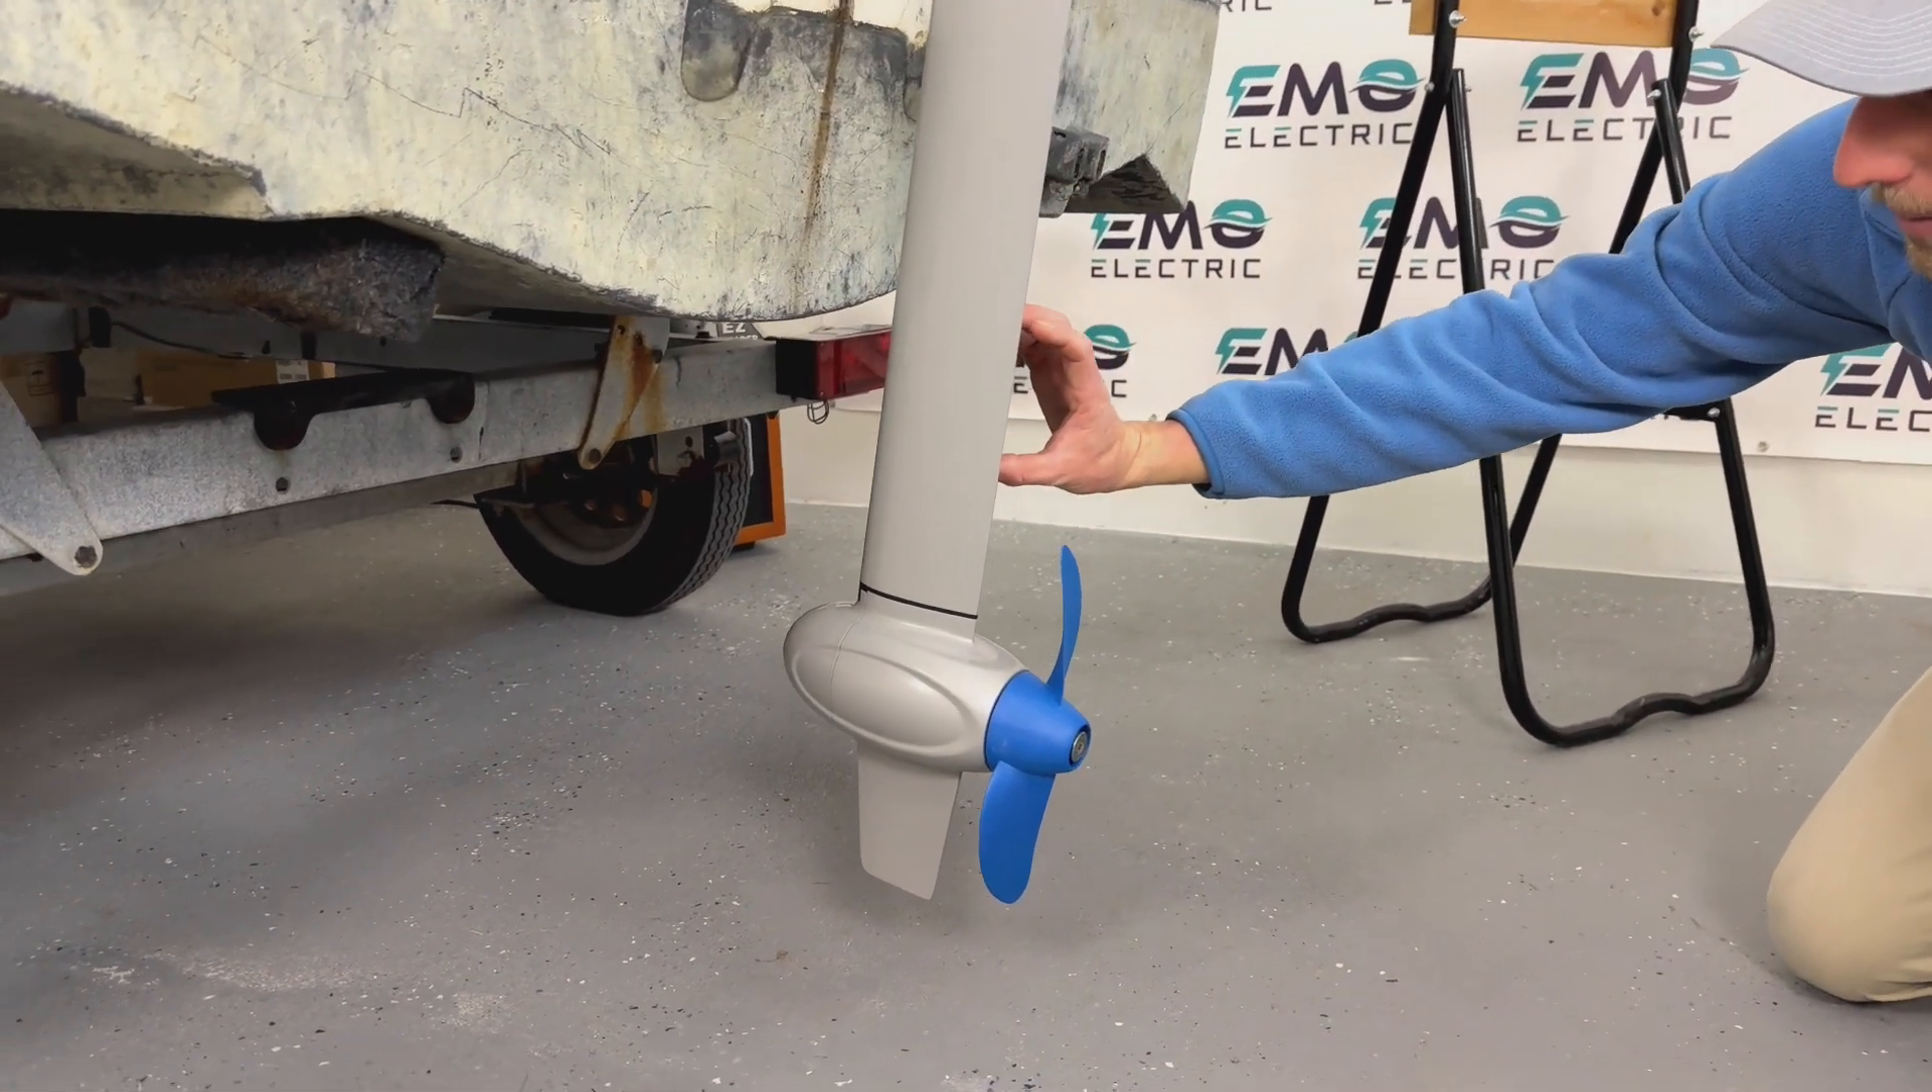So now, if we get down low, we can see that there is a bit of a gap between the top of the propeller and the bottom of the transom, right?